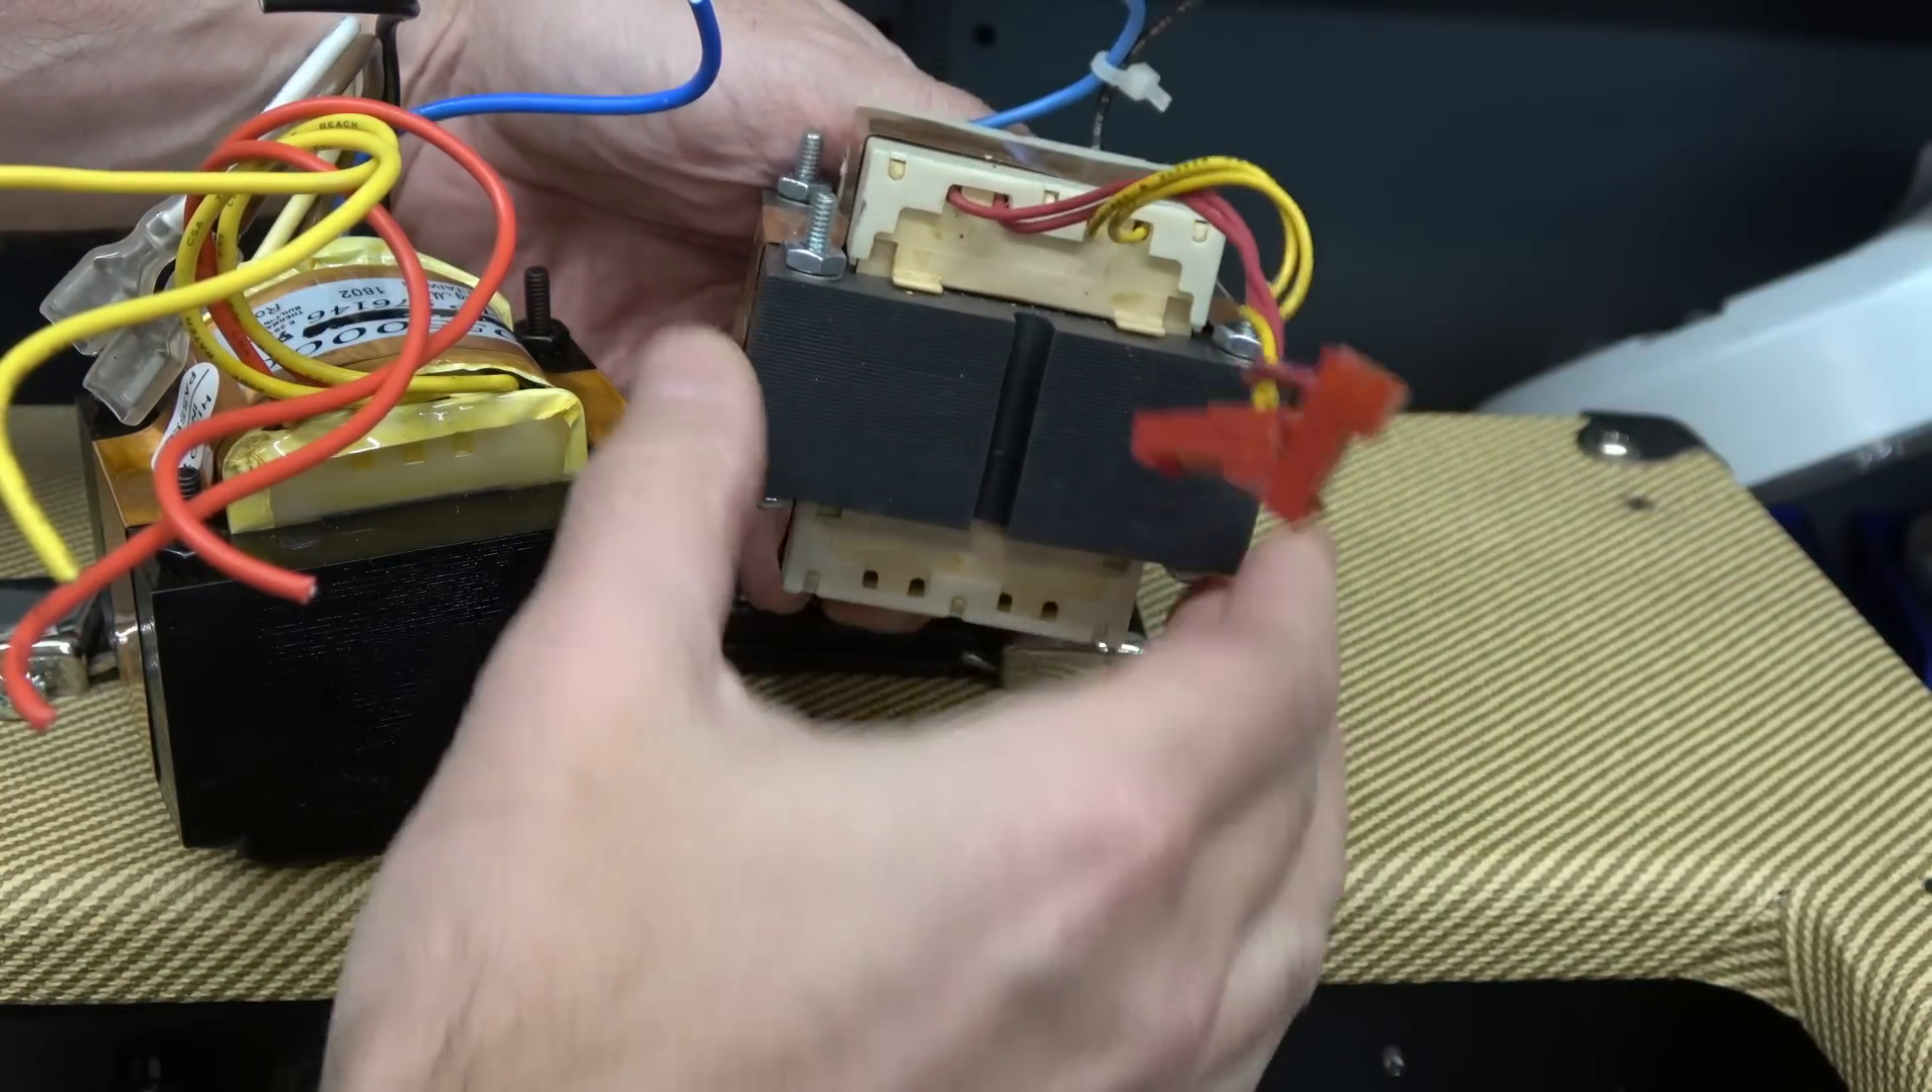So here's the original power transformer removed with those little pigtail push on connectors.